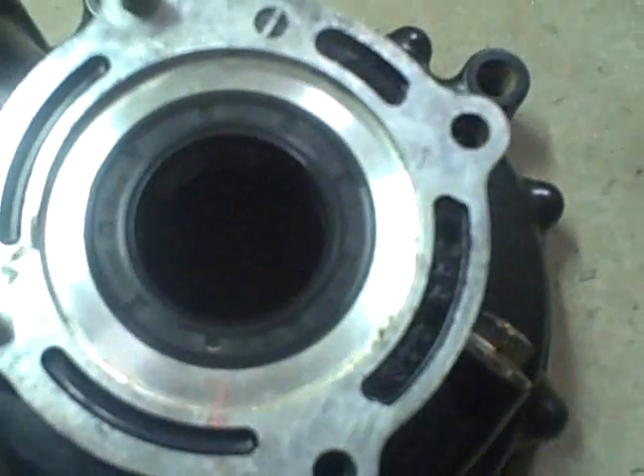Okay, I just finished installing this outboard seal, the new one, in this half of the differential, the rear diff and that just pushes in pretty easily.